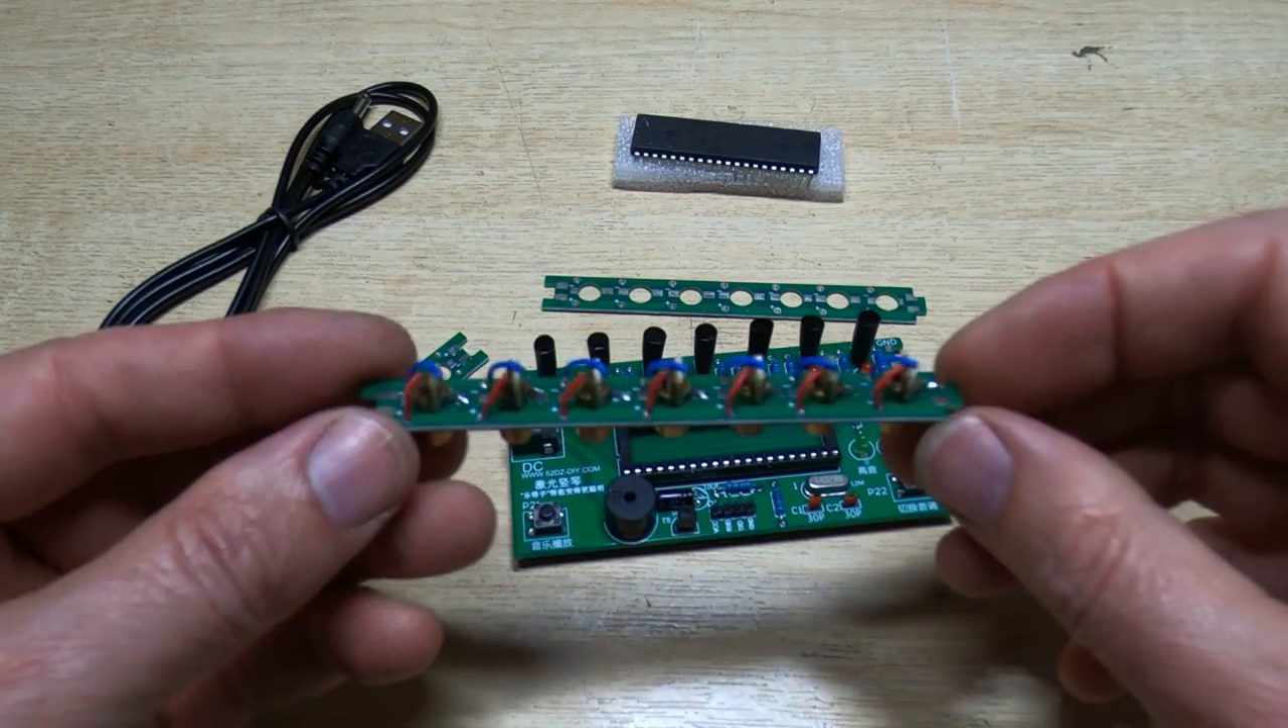Okay so I've assembled the top laser emitter bar.